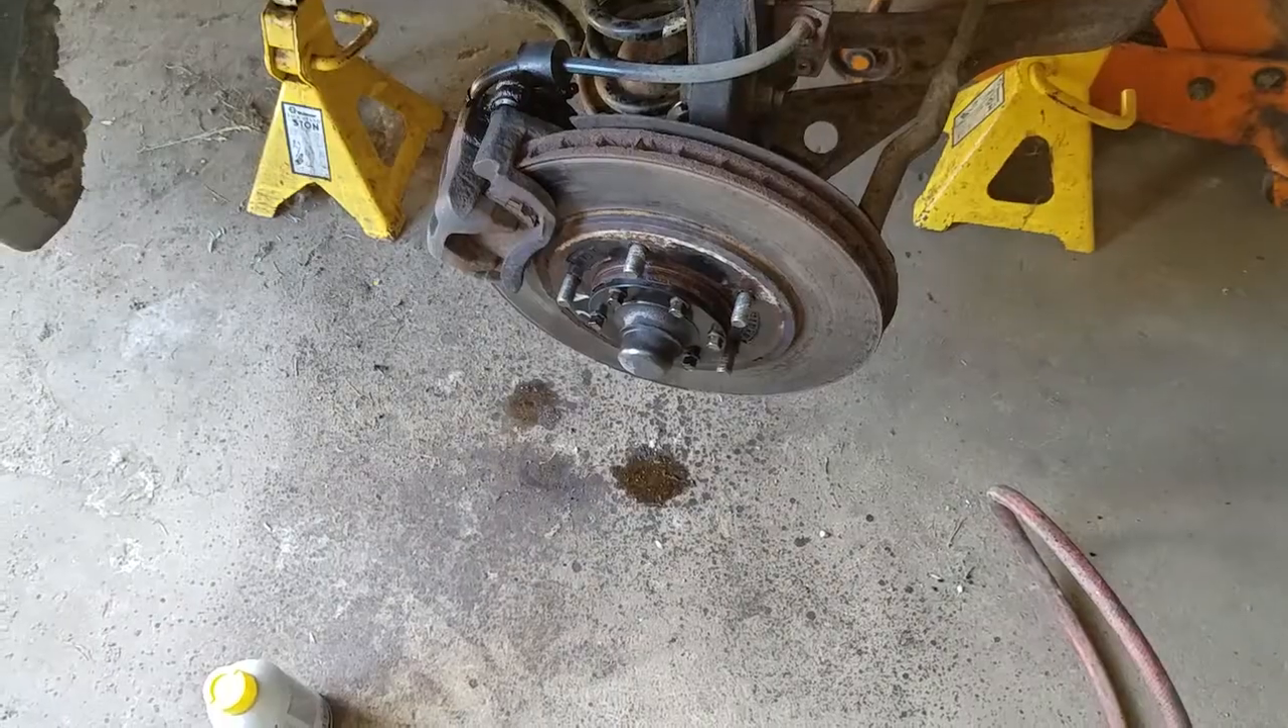Alright we are back so I have the tire removed.